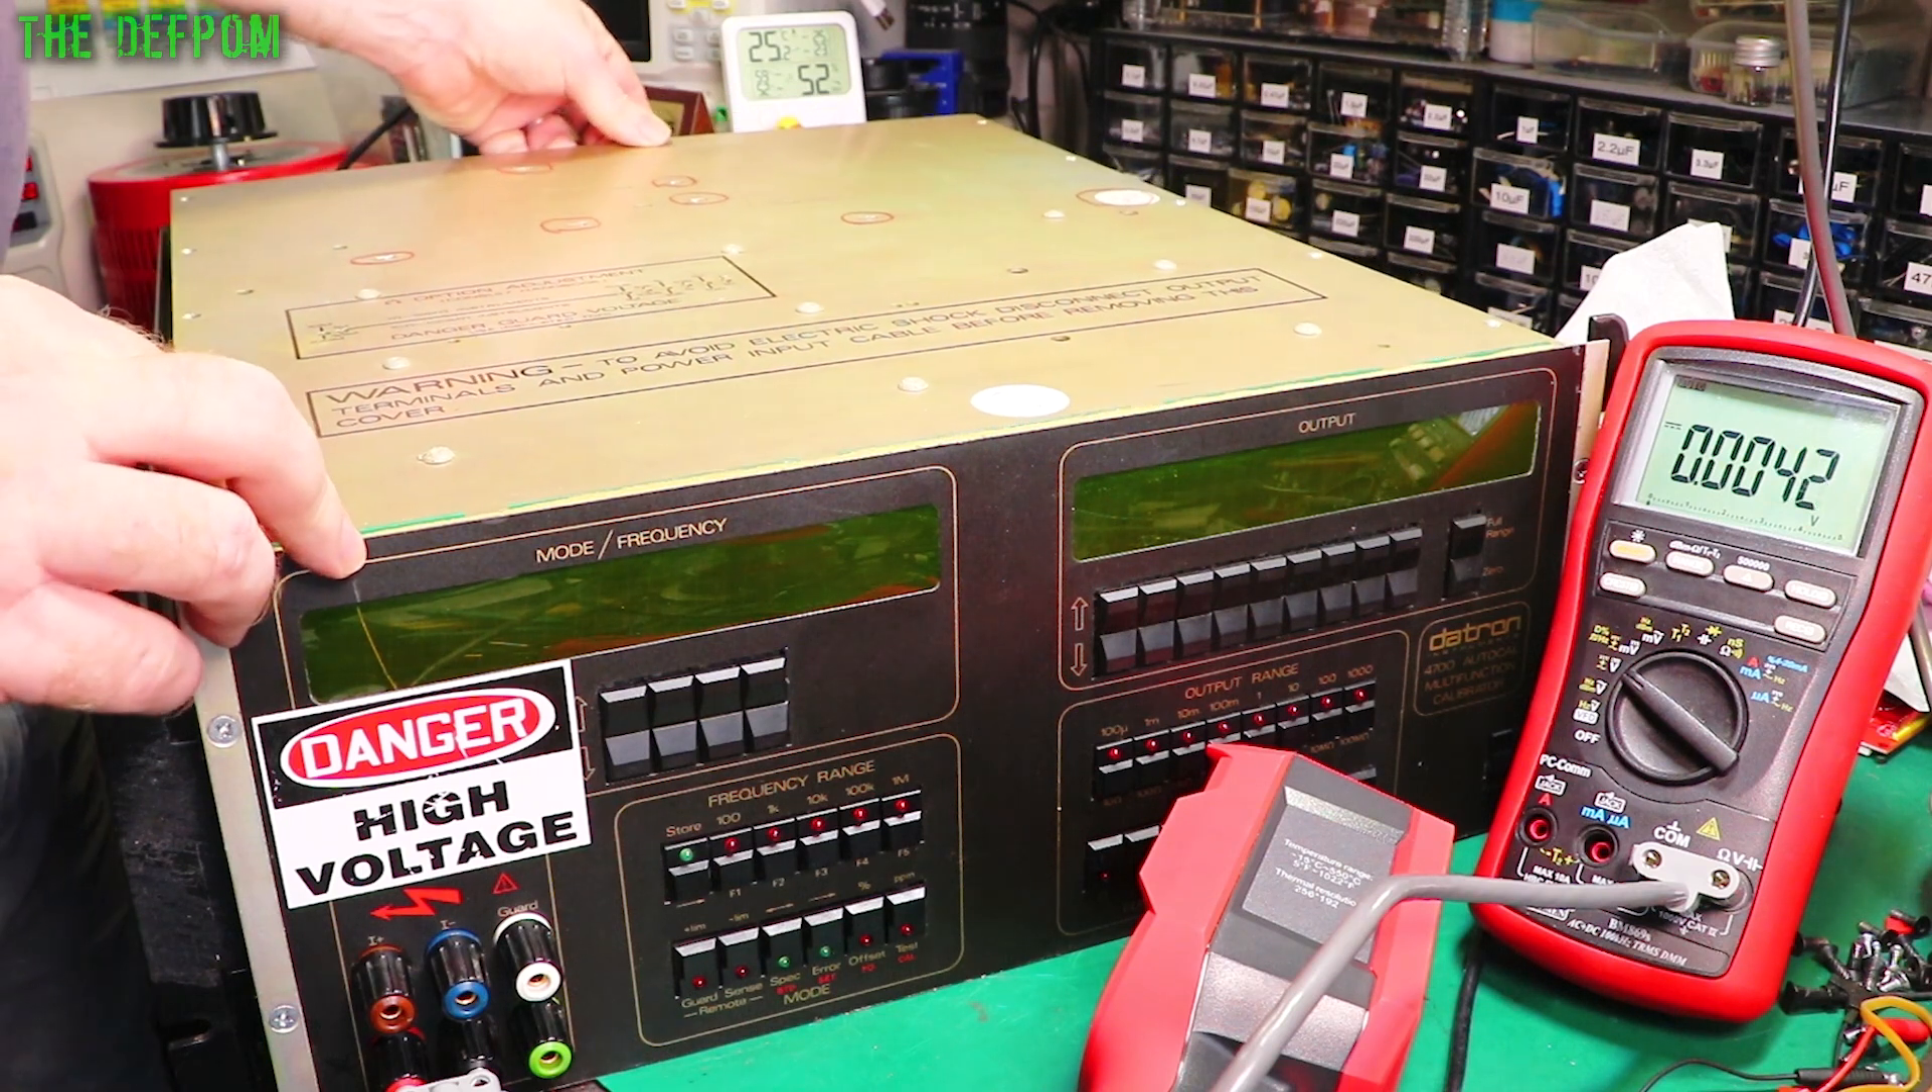I've put the cover on now. I'm confident it's not going to burn up.